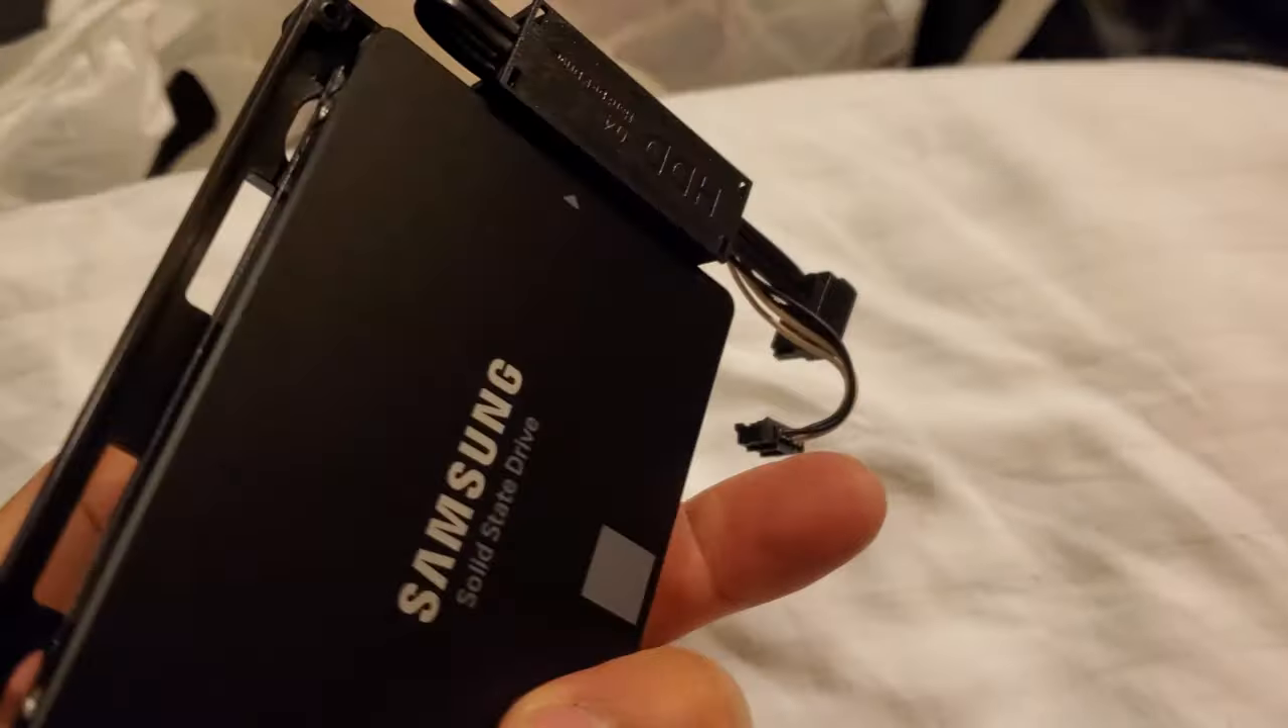I took the Samsung Evo 860, and basically mounted it onto the tray for the hard drive.